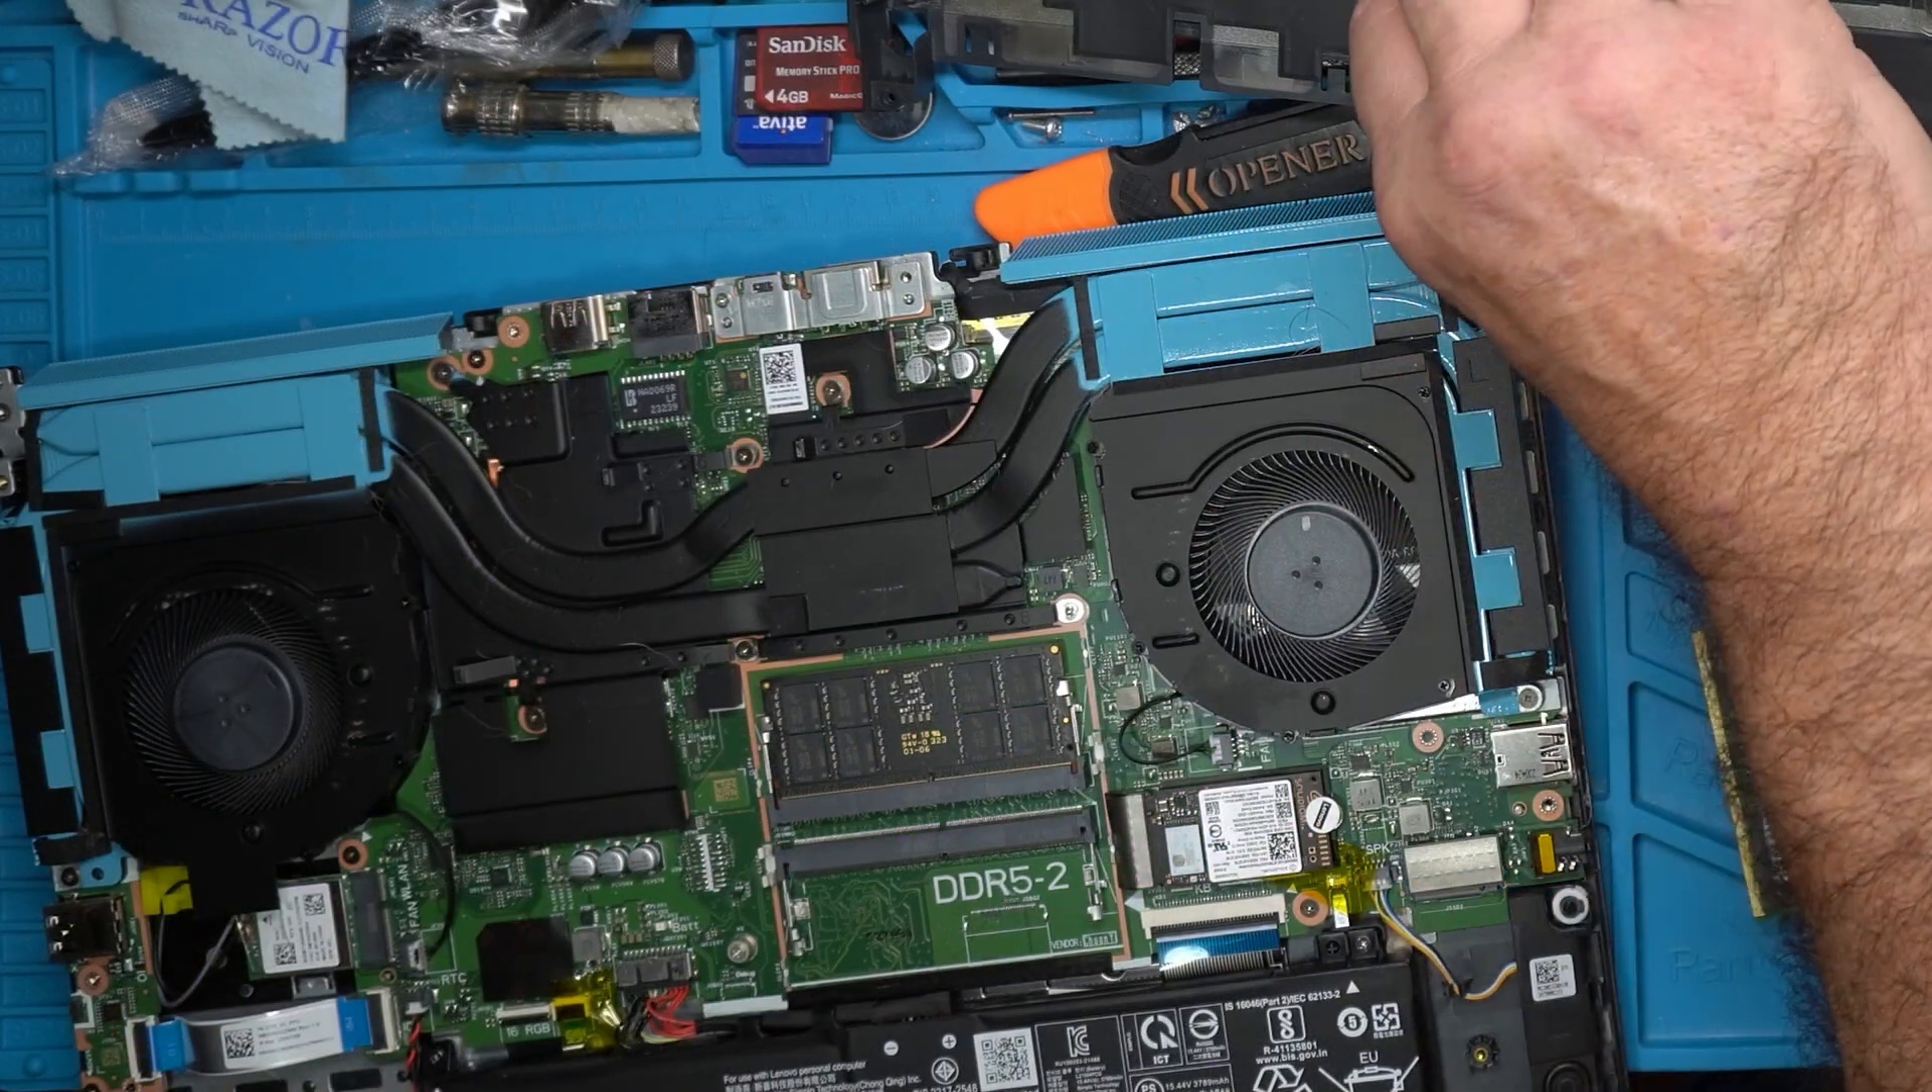So now the 32 gigabytes of ram is installed.